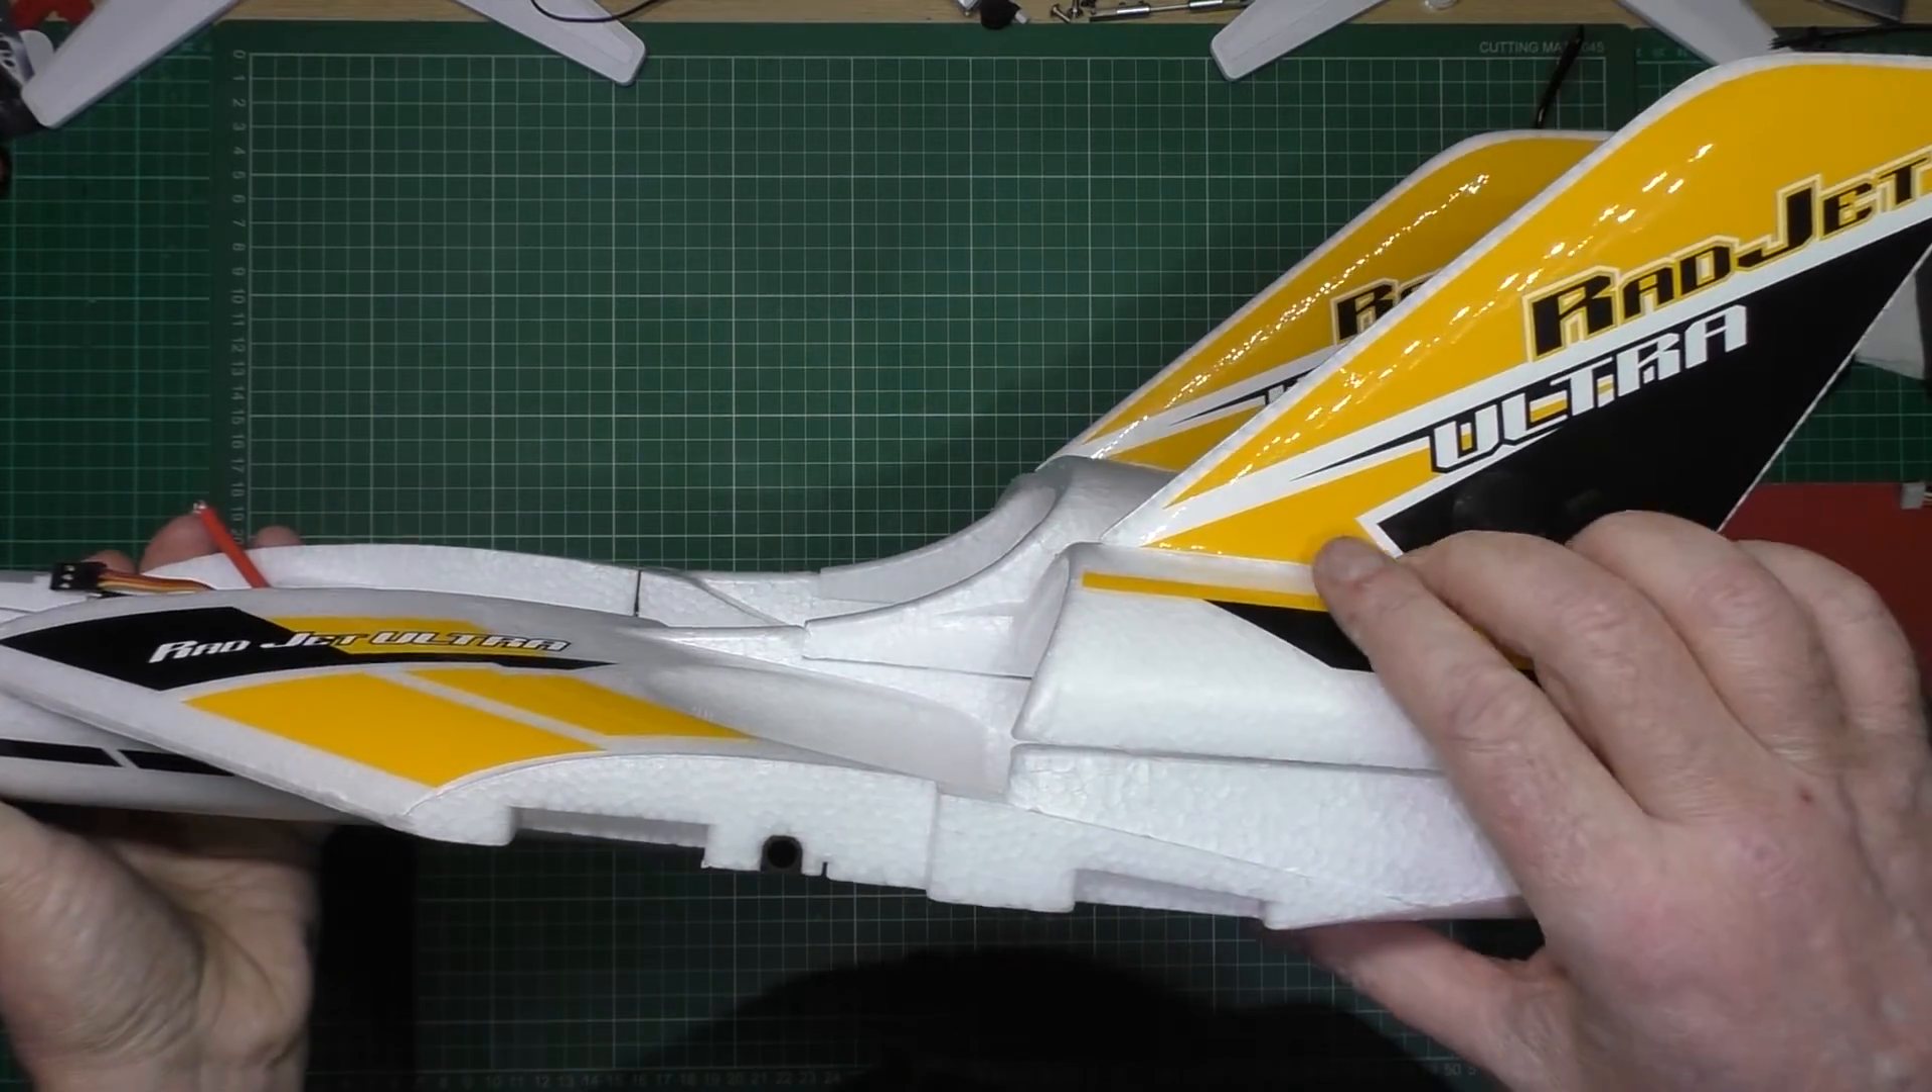The vertical stabilisers are fitted.